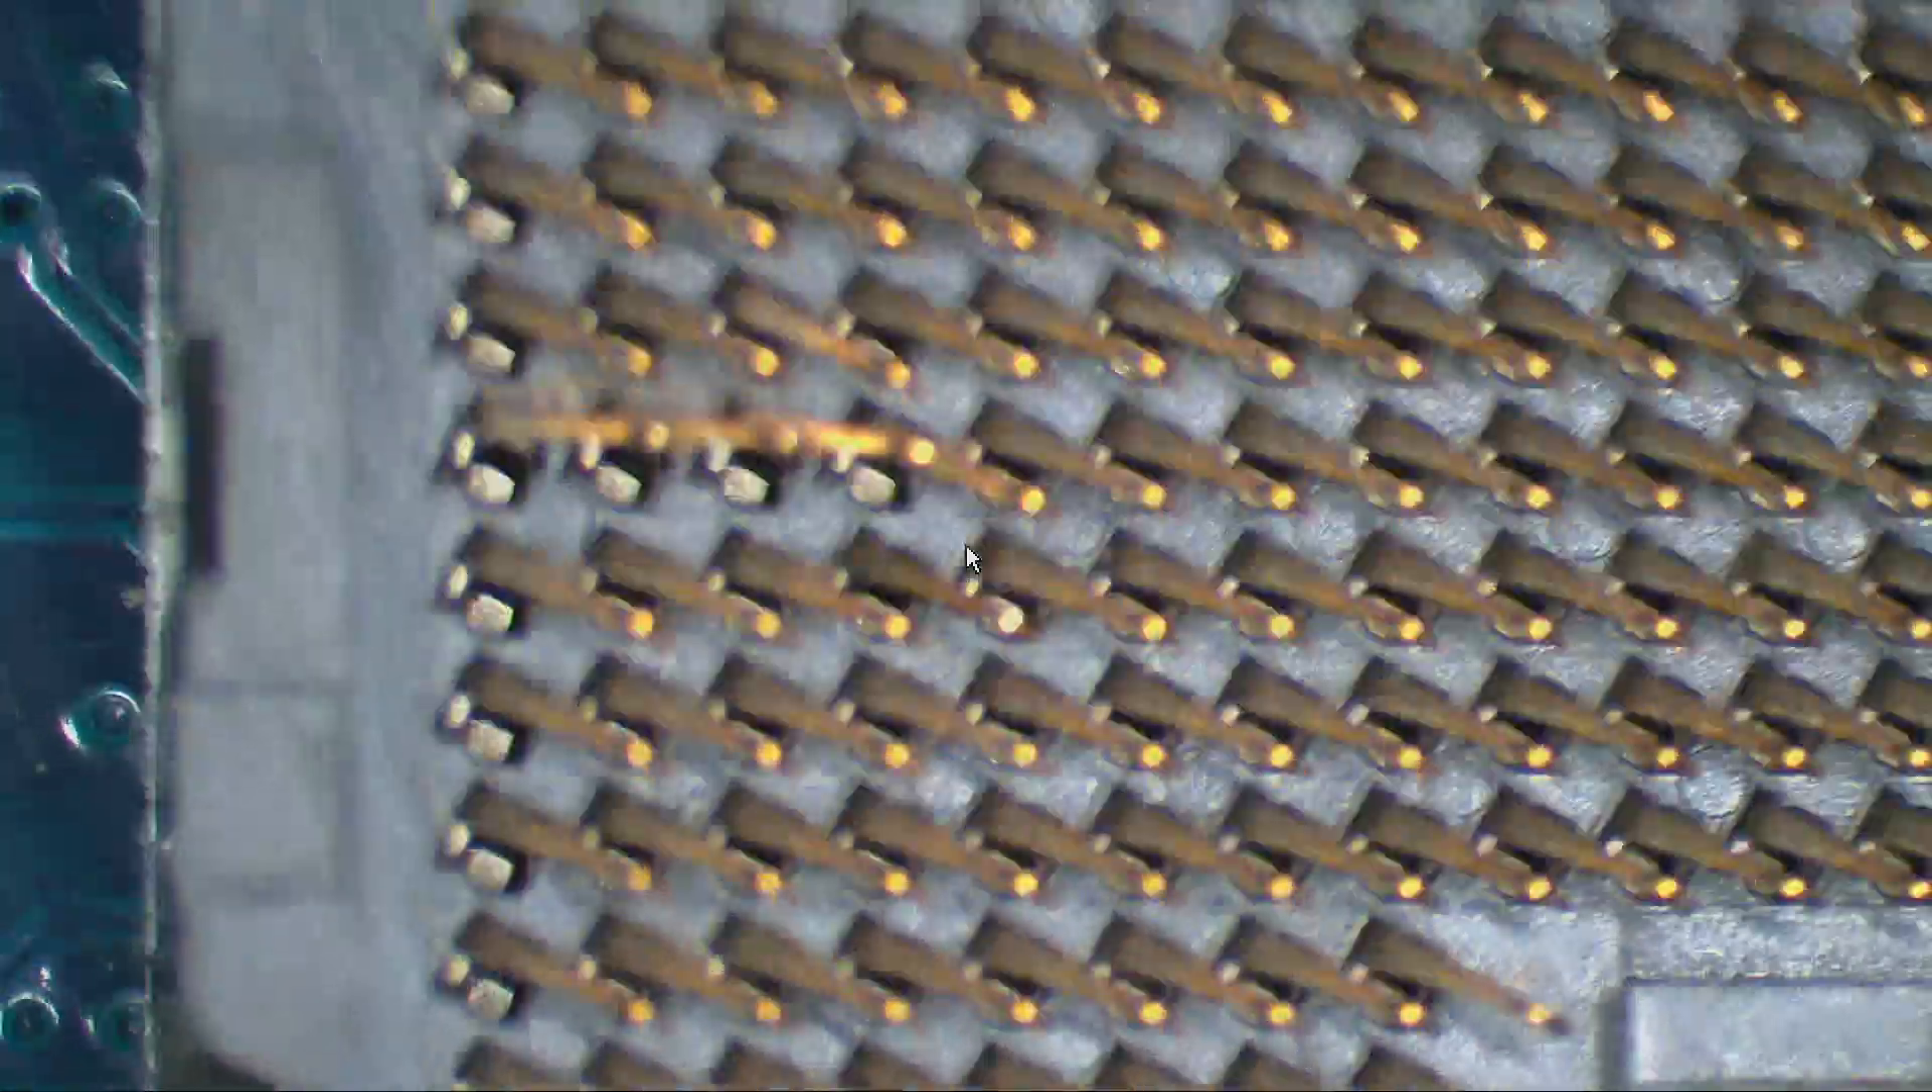I'm going to have to really get in there, these pins are tiny. They do appear to be not lined up anymore.